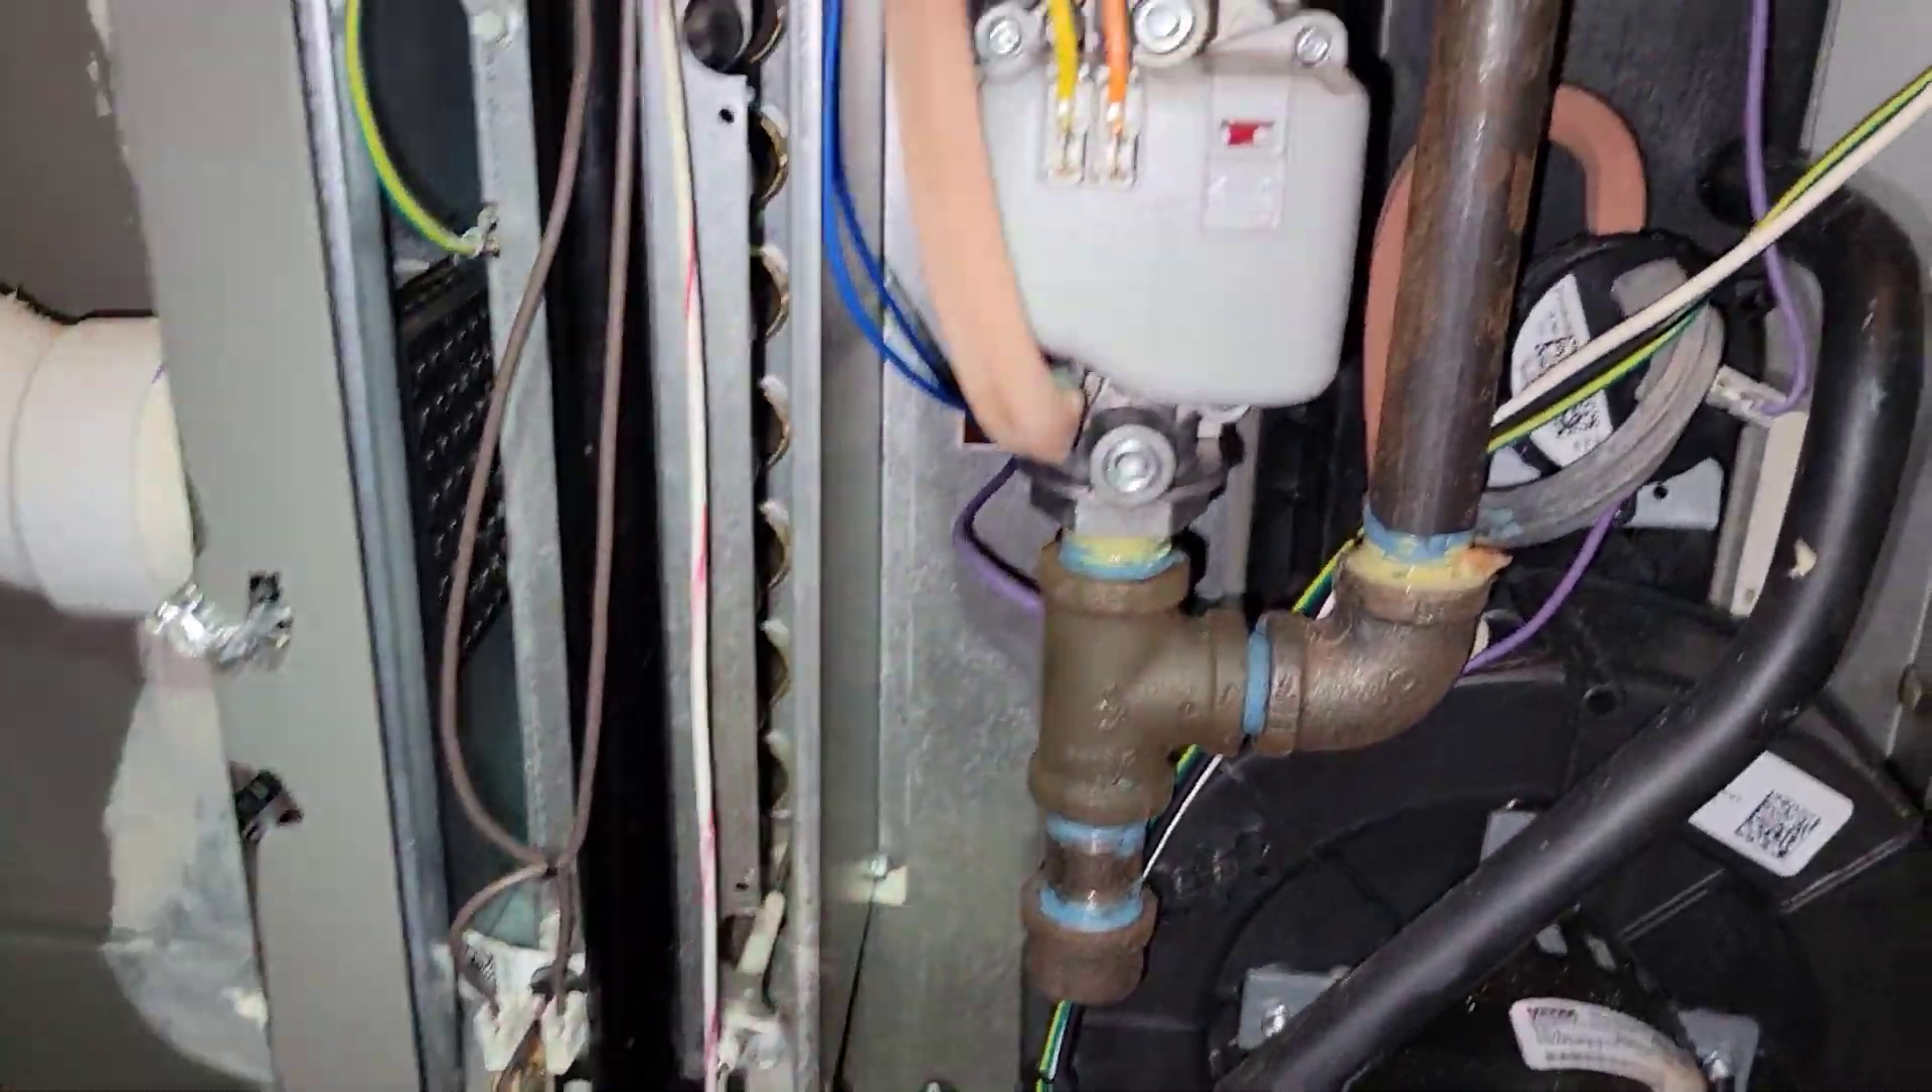All right, so we got the new gas valve in. You can kind of see how it was oriented.